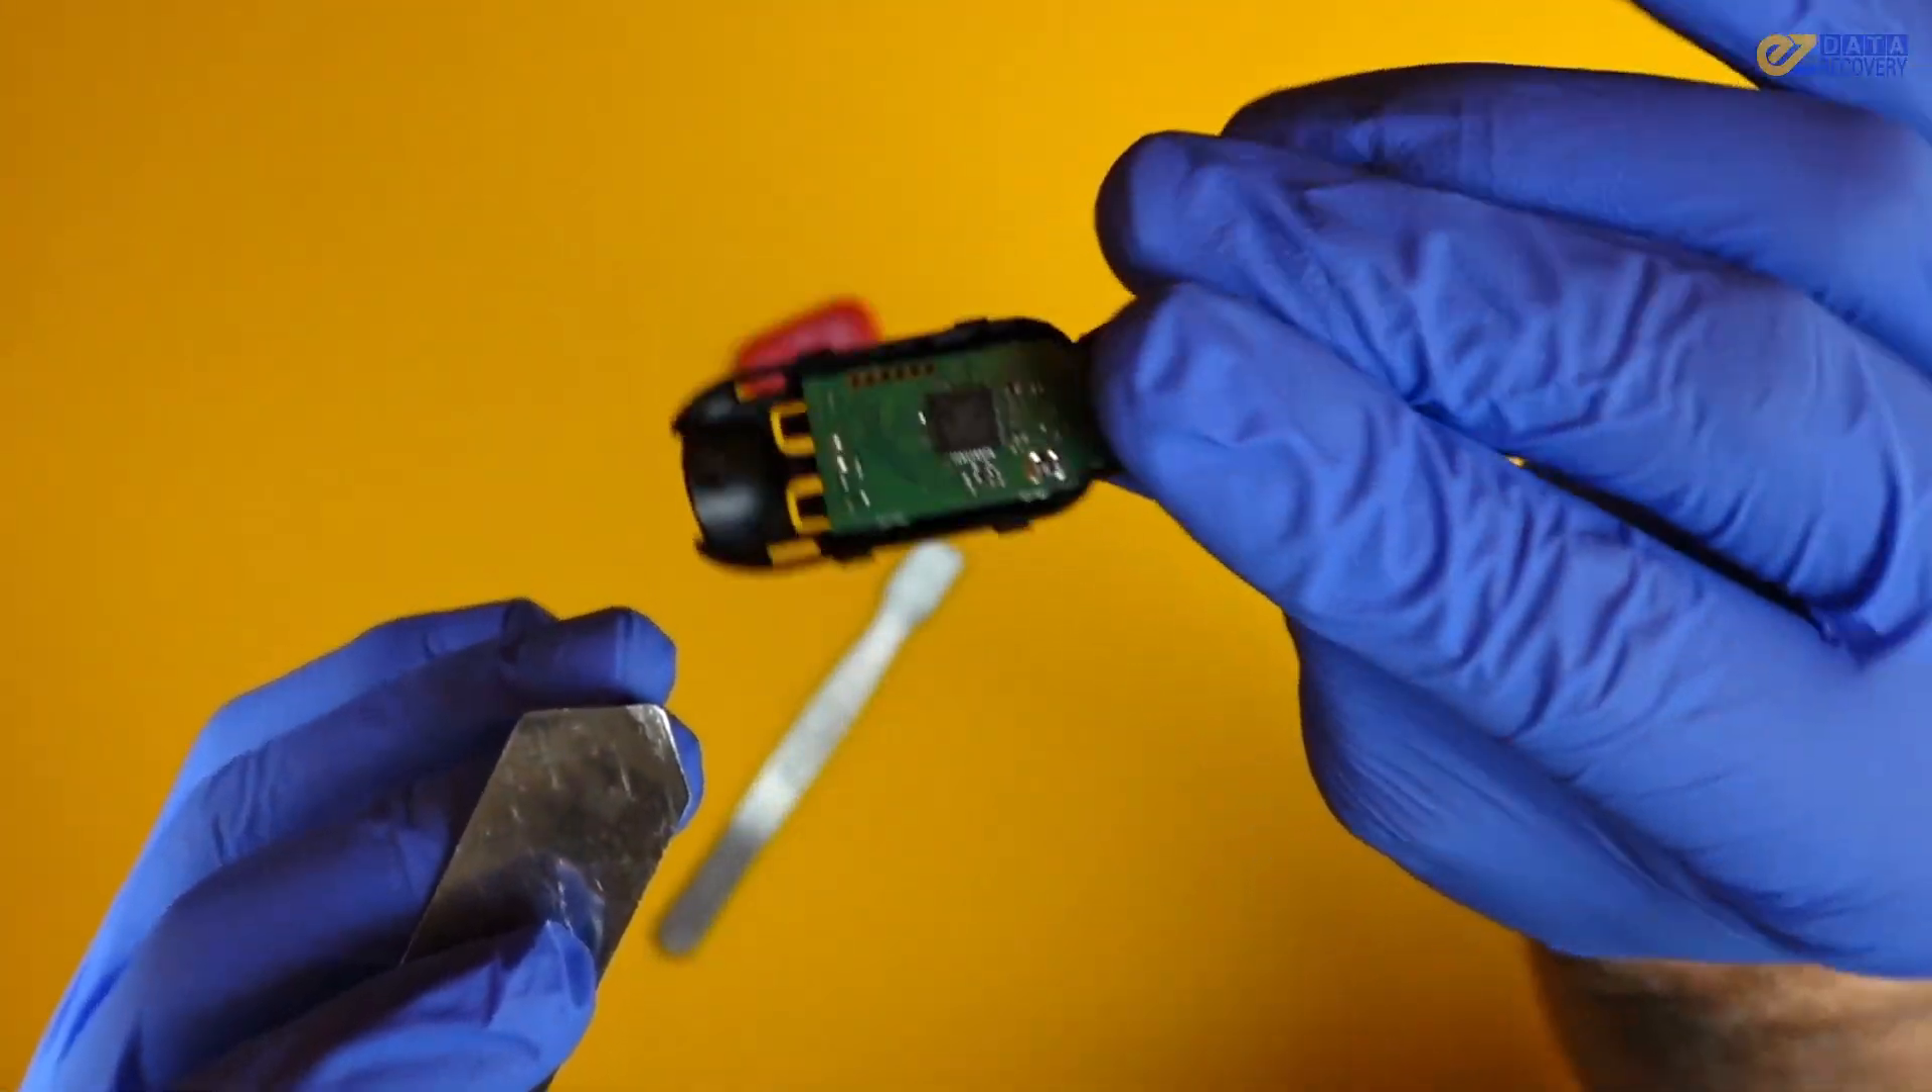Alright, so now we have the drive open here.